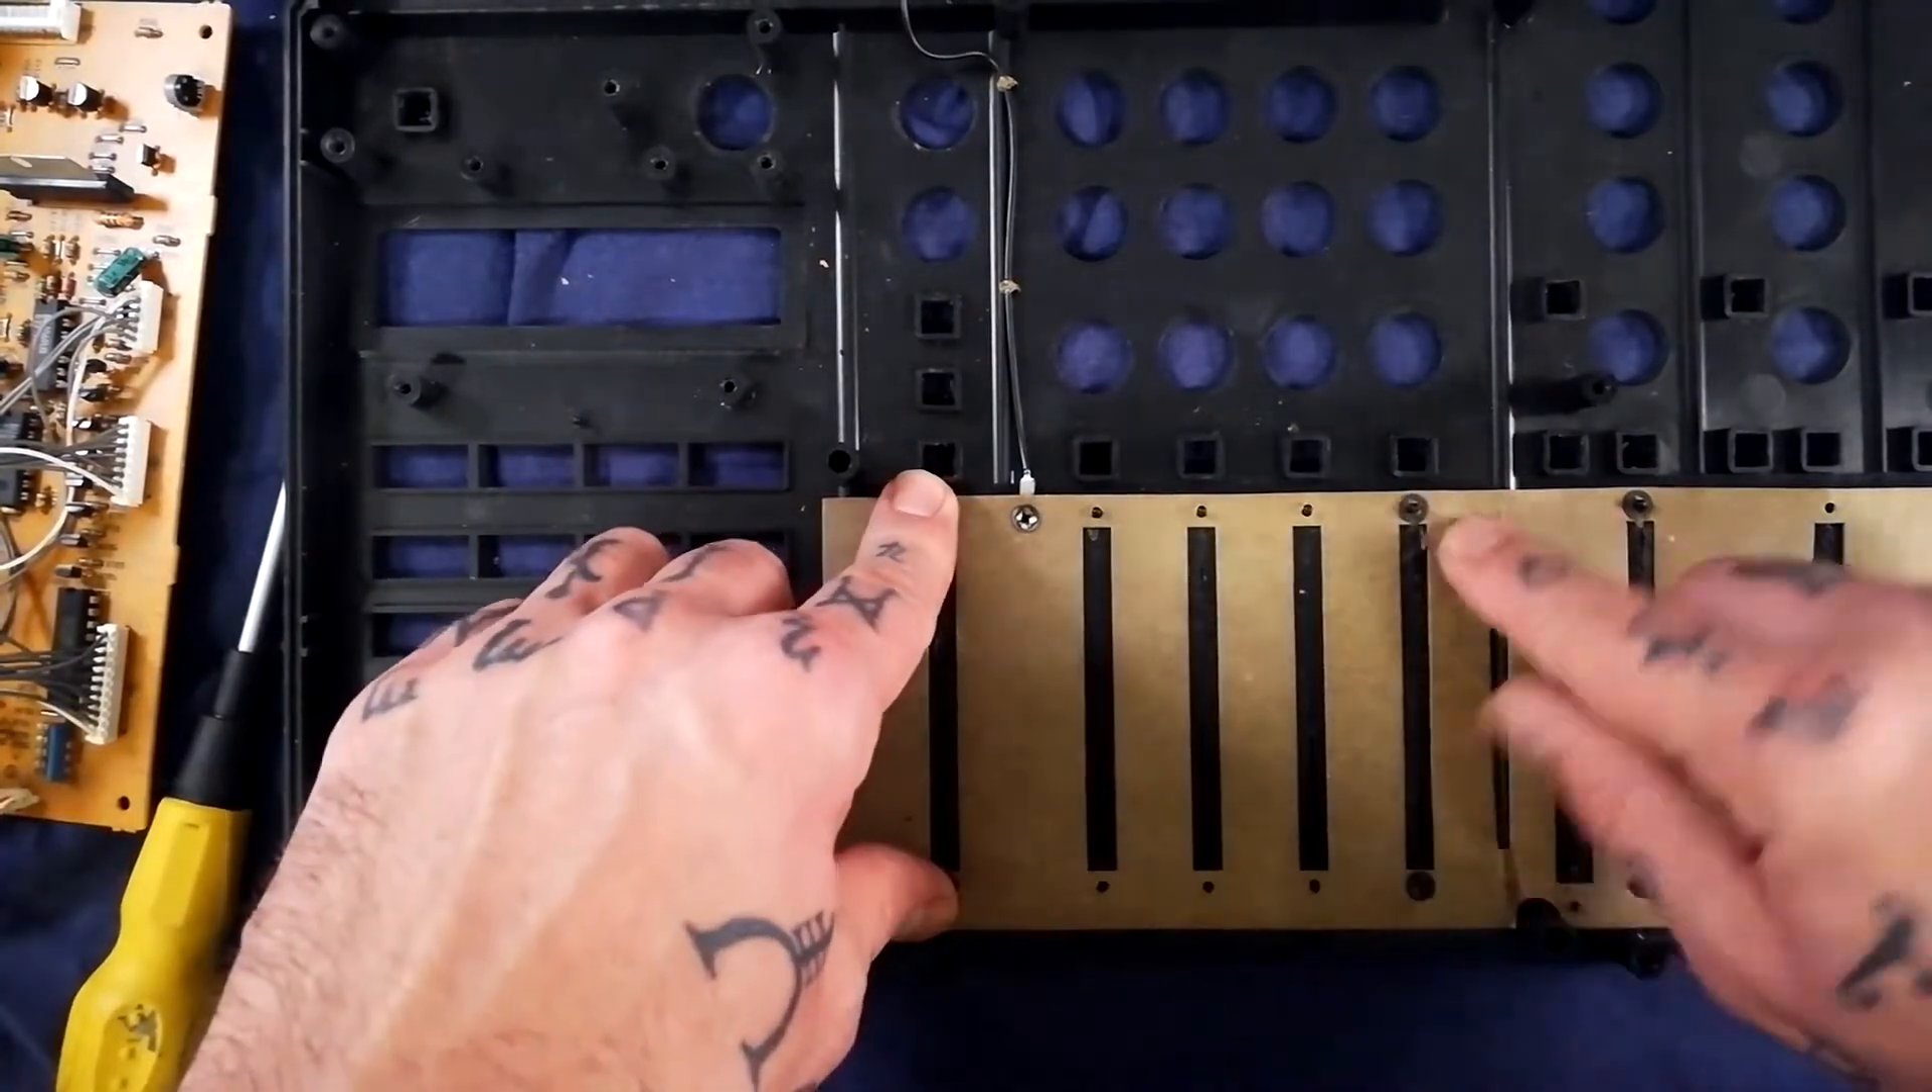So the only thing that's left is to remove this bit of shielding.